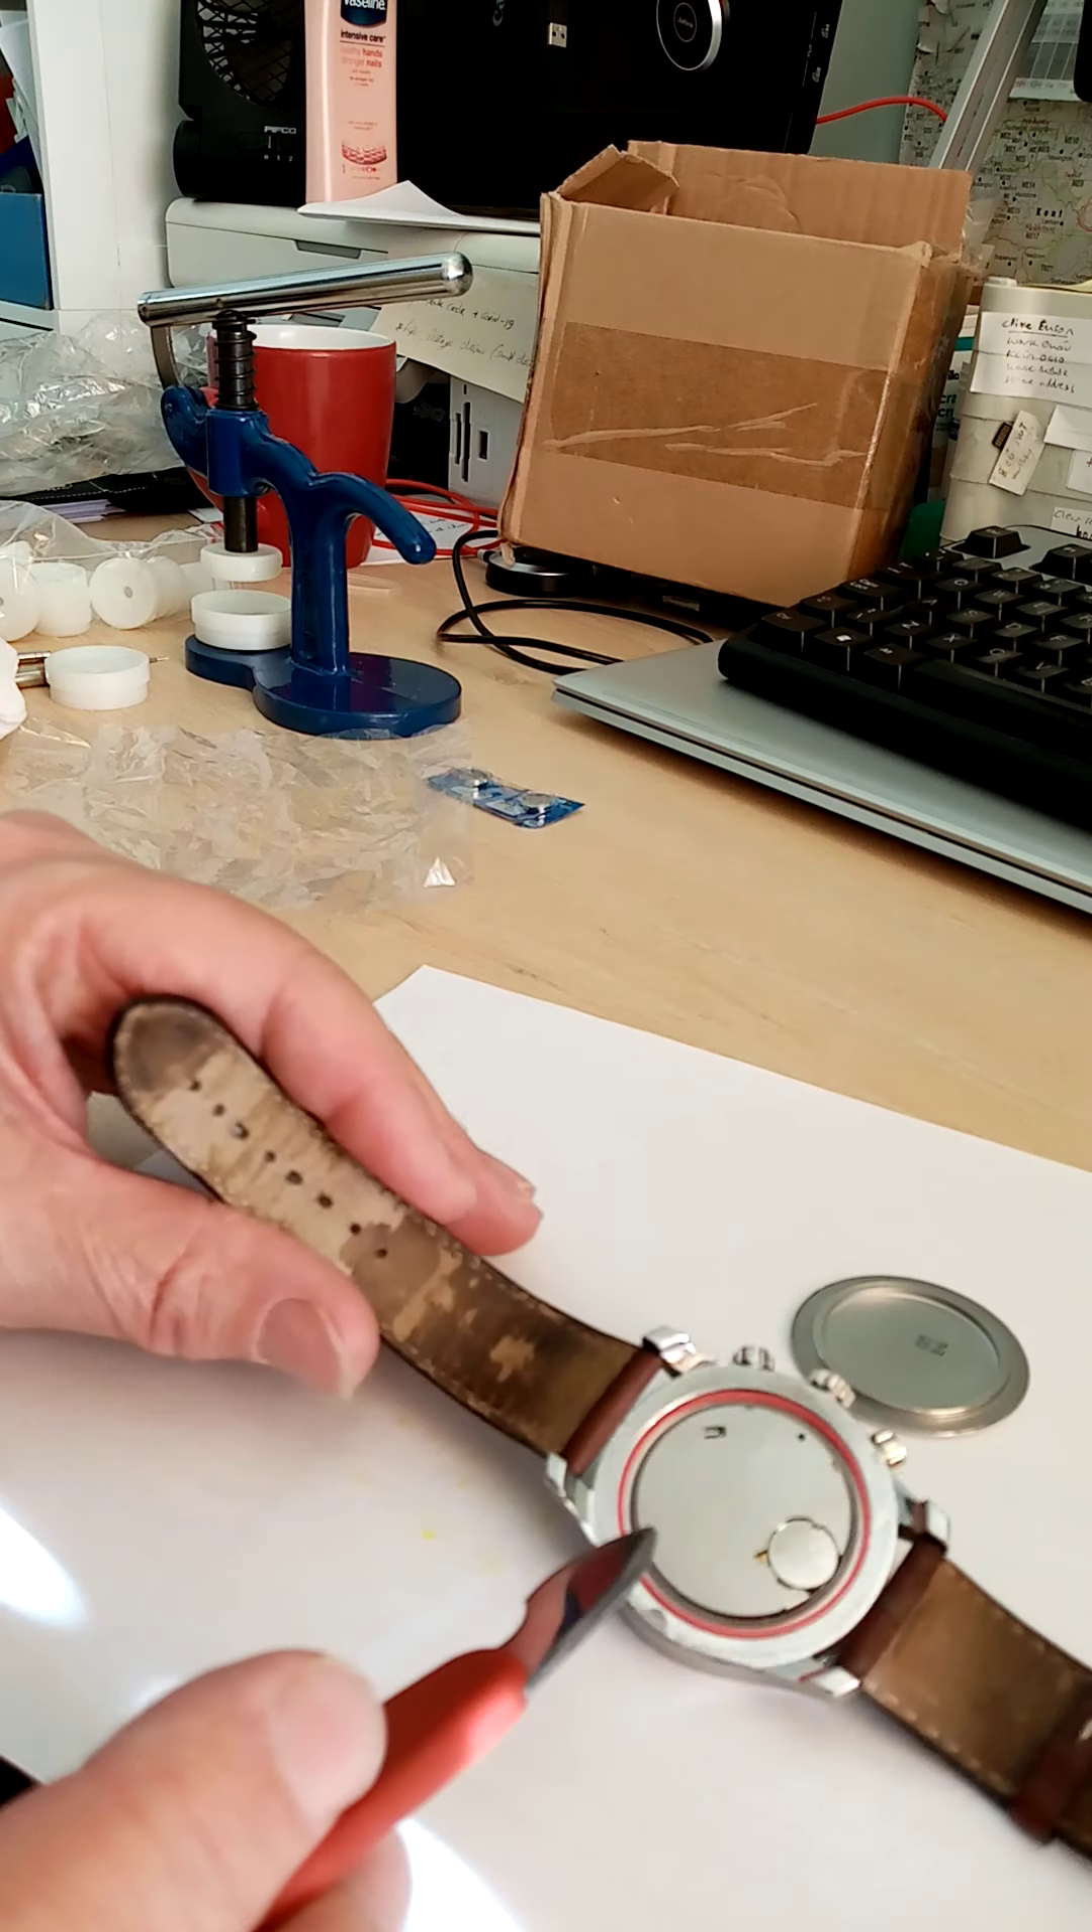So the back's come off. We've got the rubber seal there.